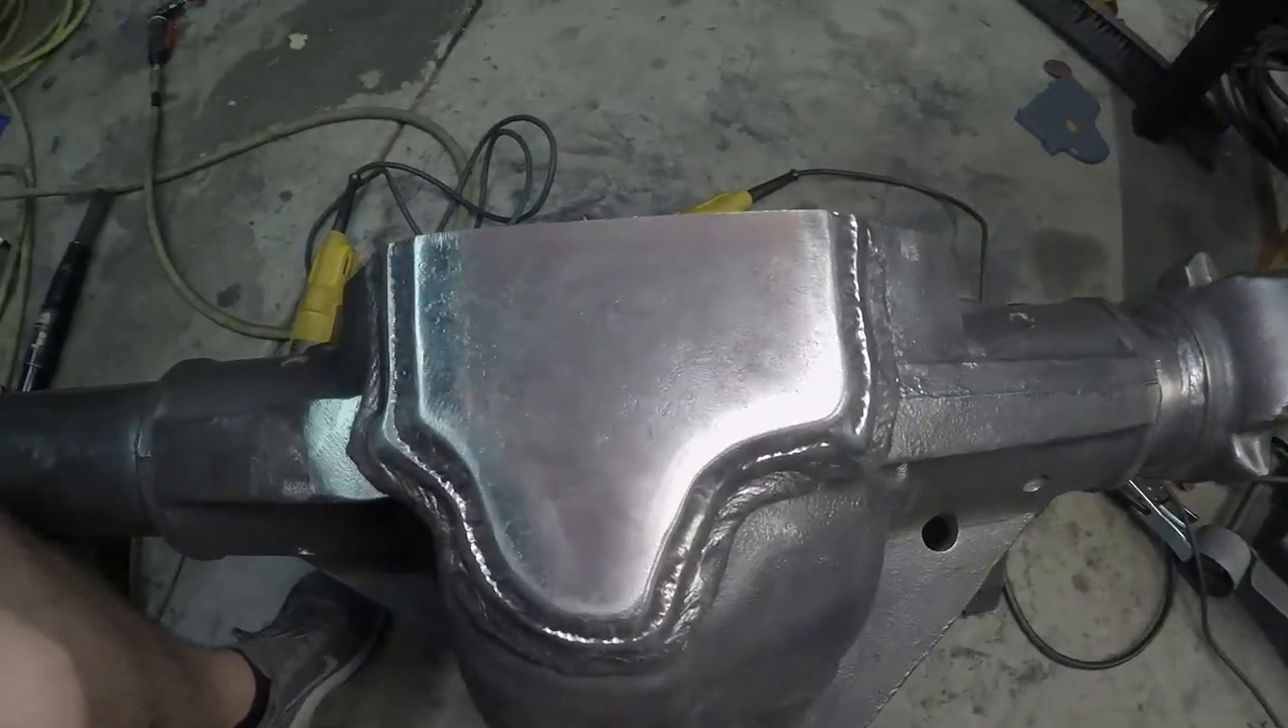Anyway, that is the shaved bottom plate installed.